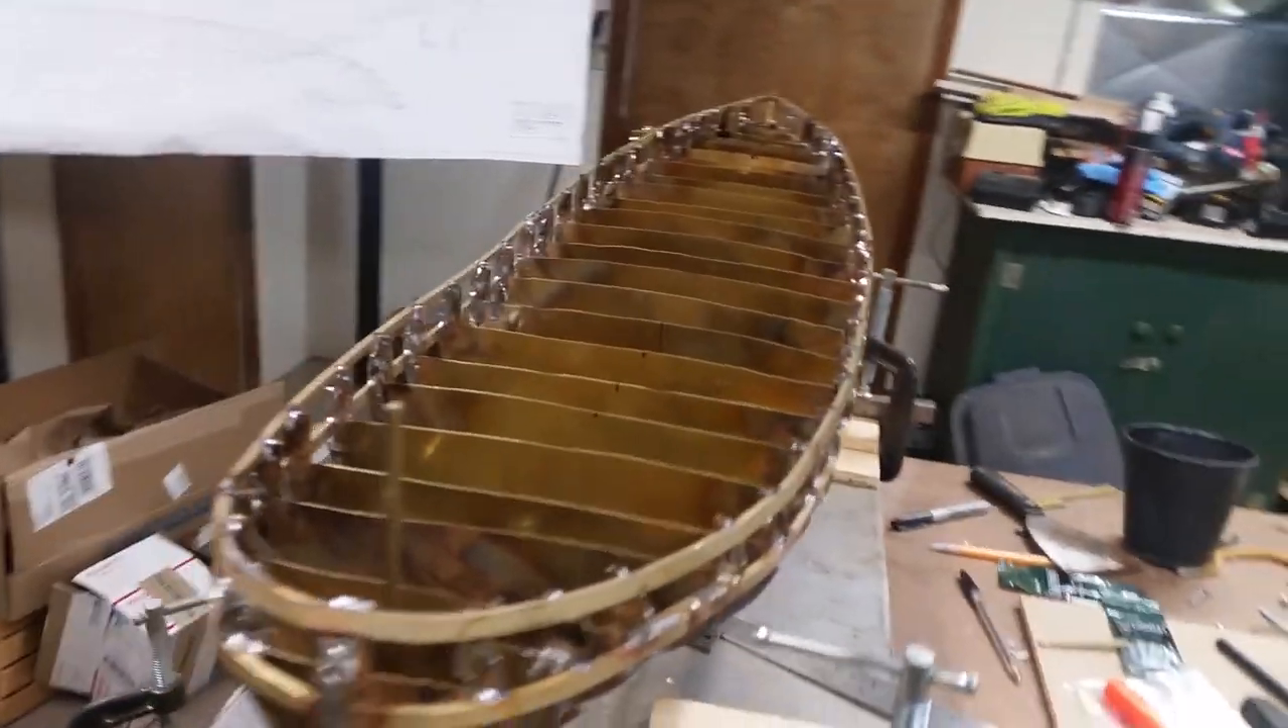Here's the boat with all the framing done at this point.